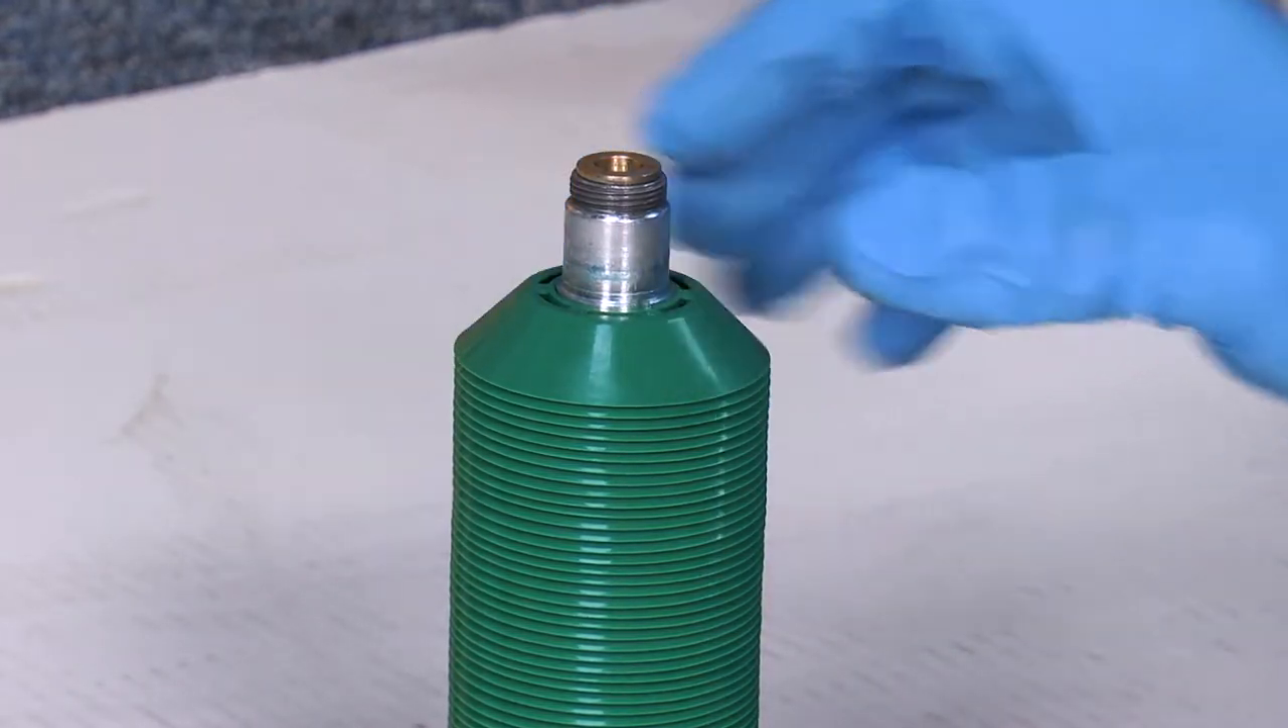The disc stack is now back on the bearing tube.